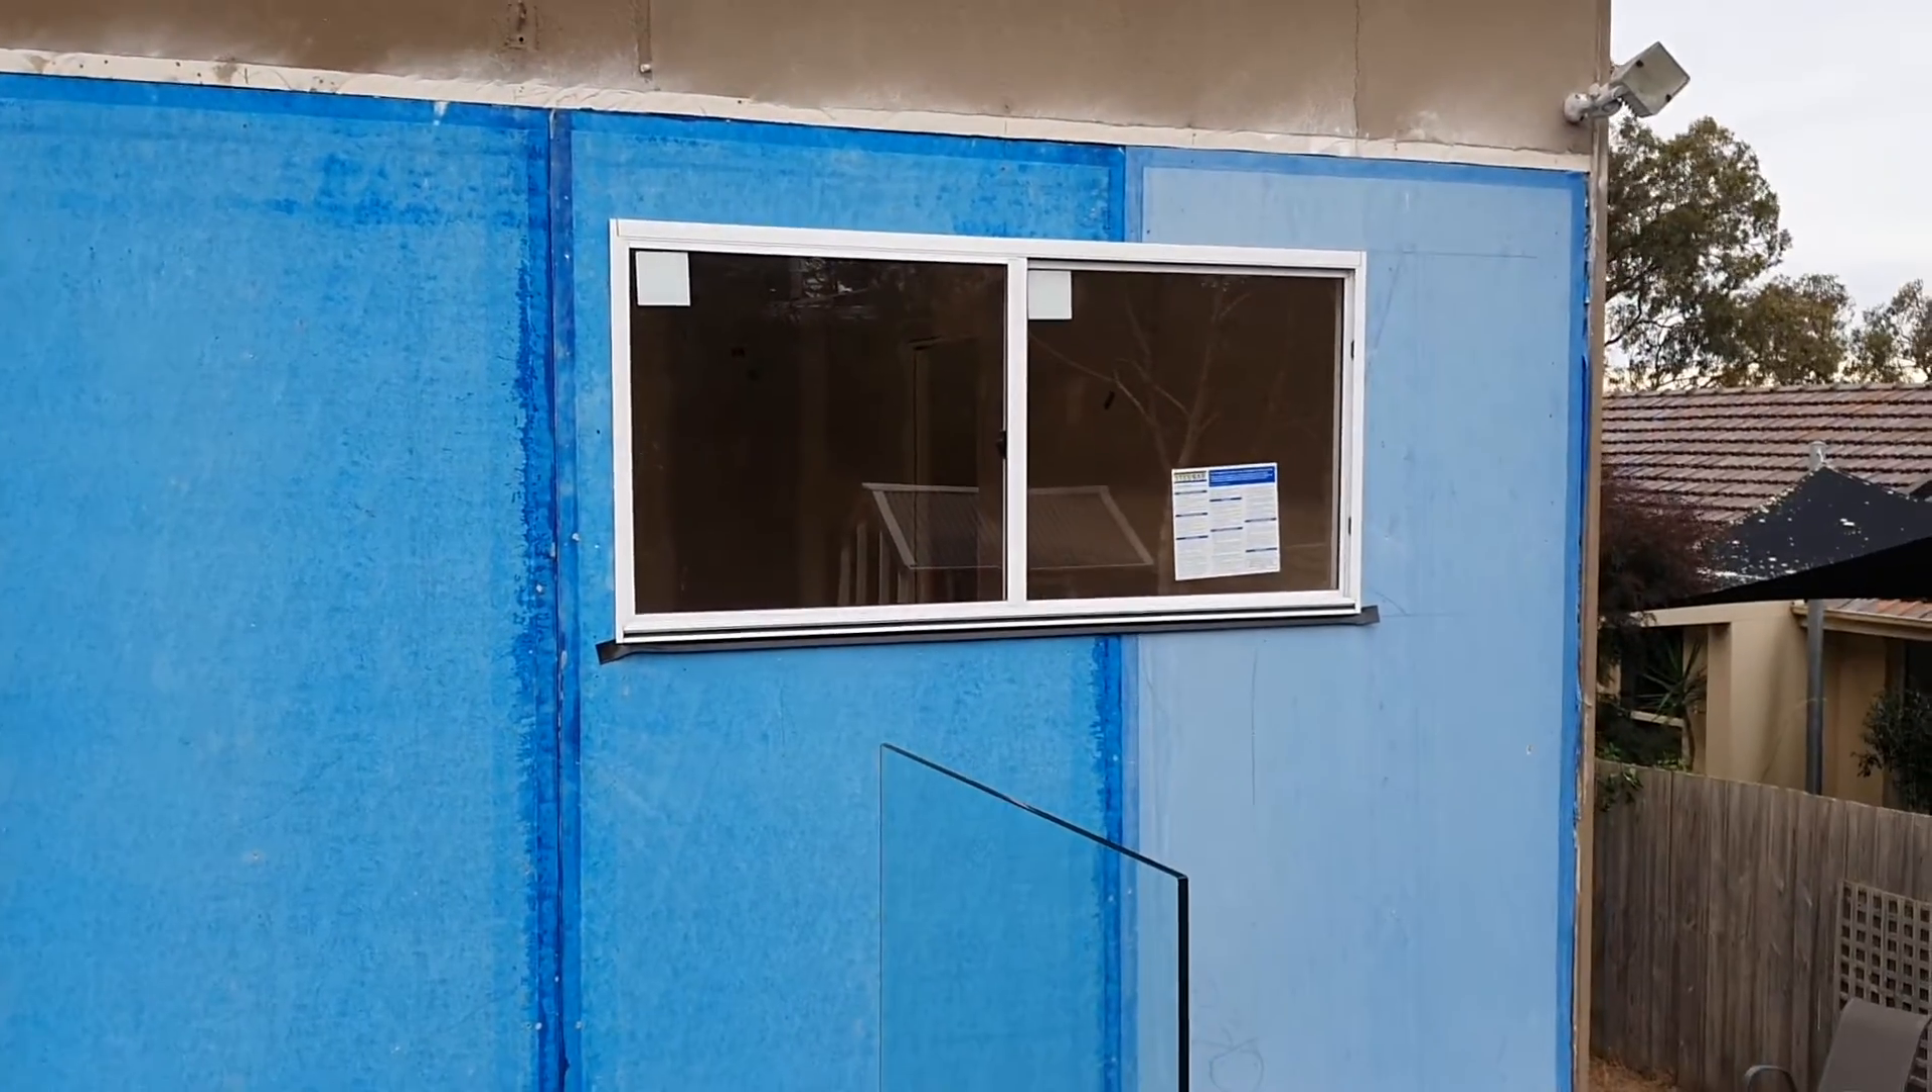But all the back of the house has now got blueboard on it, ready for render.